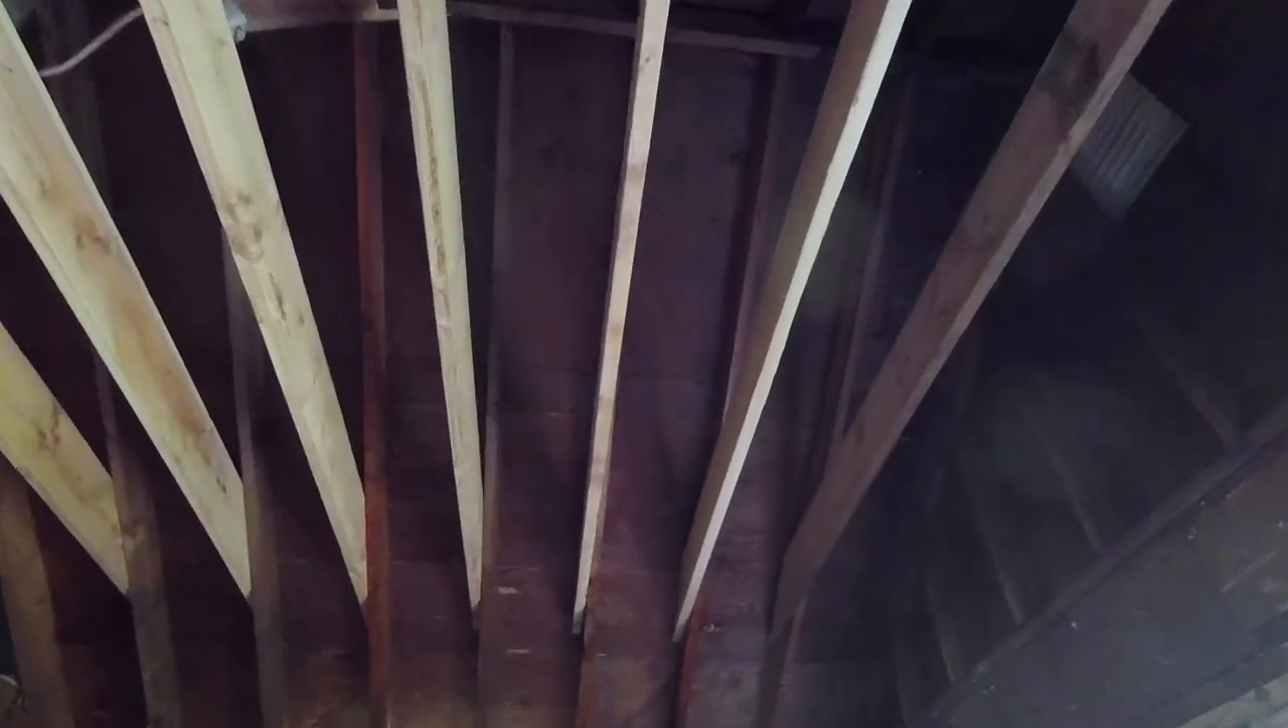Alright guys, joists are up. I just have to fur down the end of the existing rafters for more insulation.